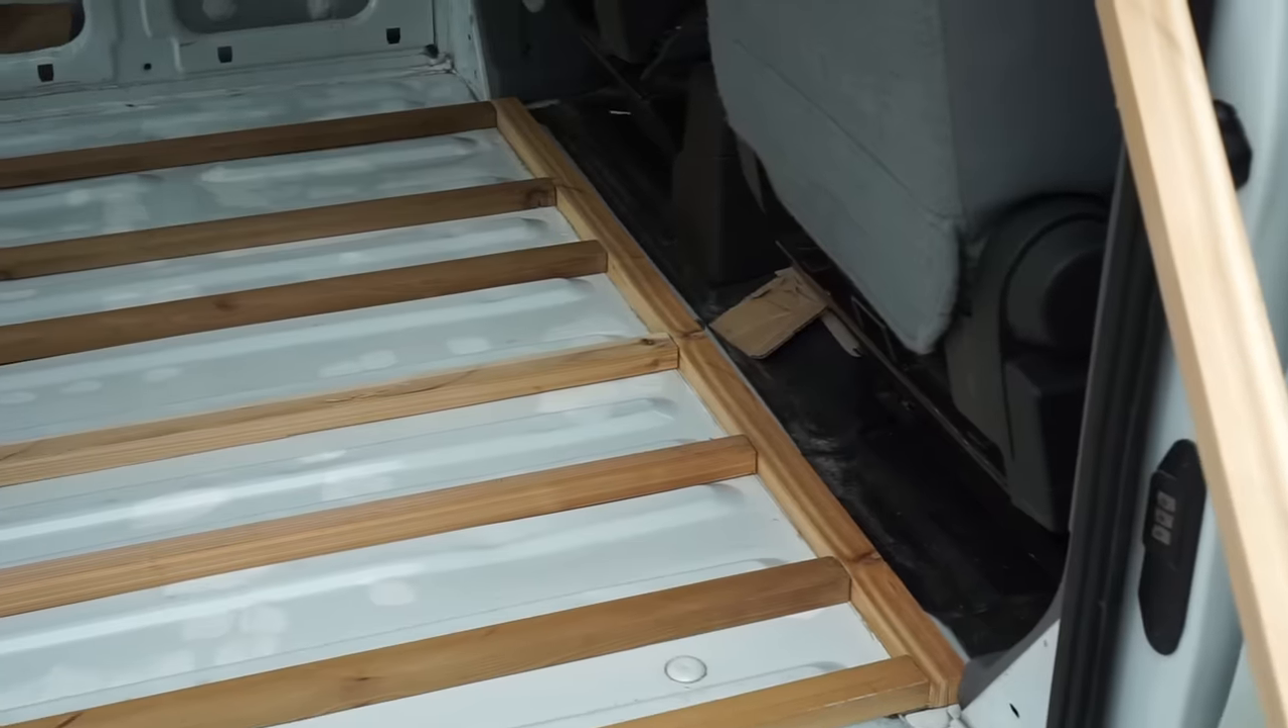Before putting the plywood down, we created a frame on the floor using cedar strips and we glued them down using PL Premium Construction Adhesive.